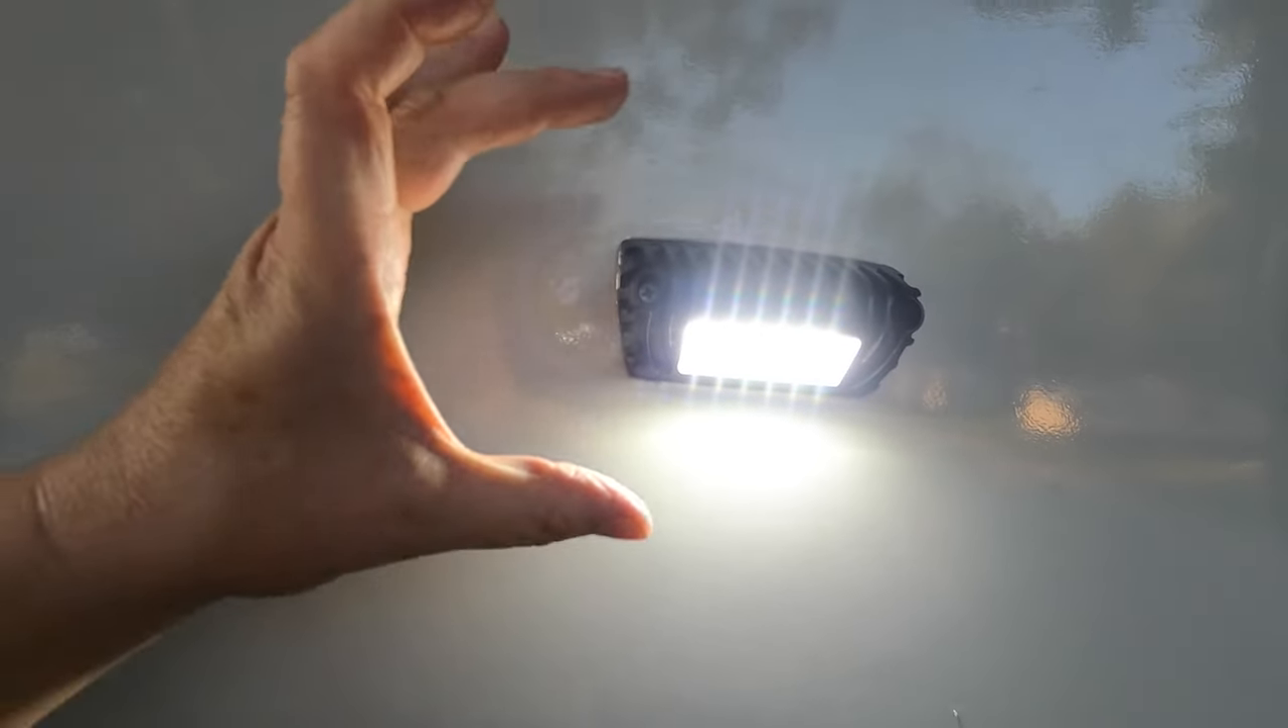The new lights installed, the lights on, works.